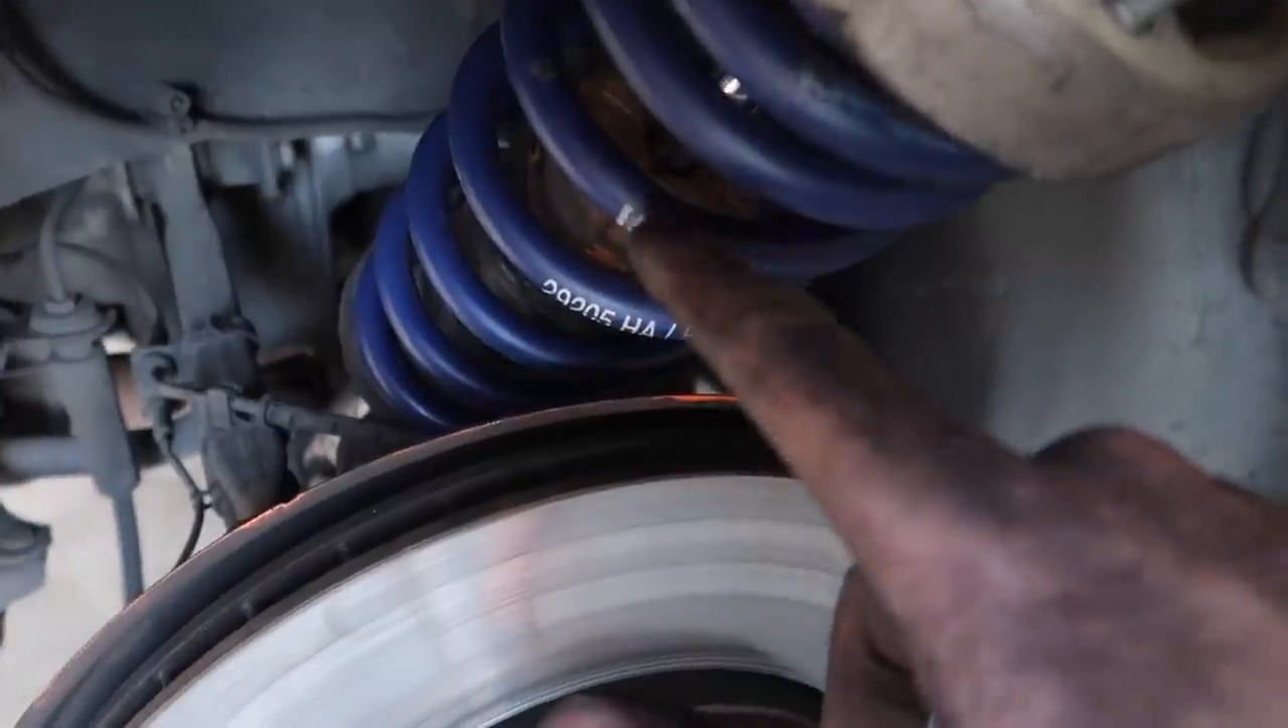All right, guys, I got the spring back on there, right?